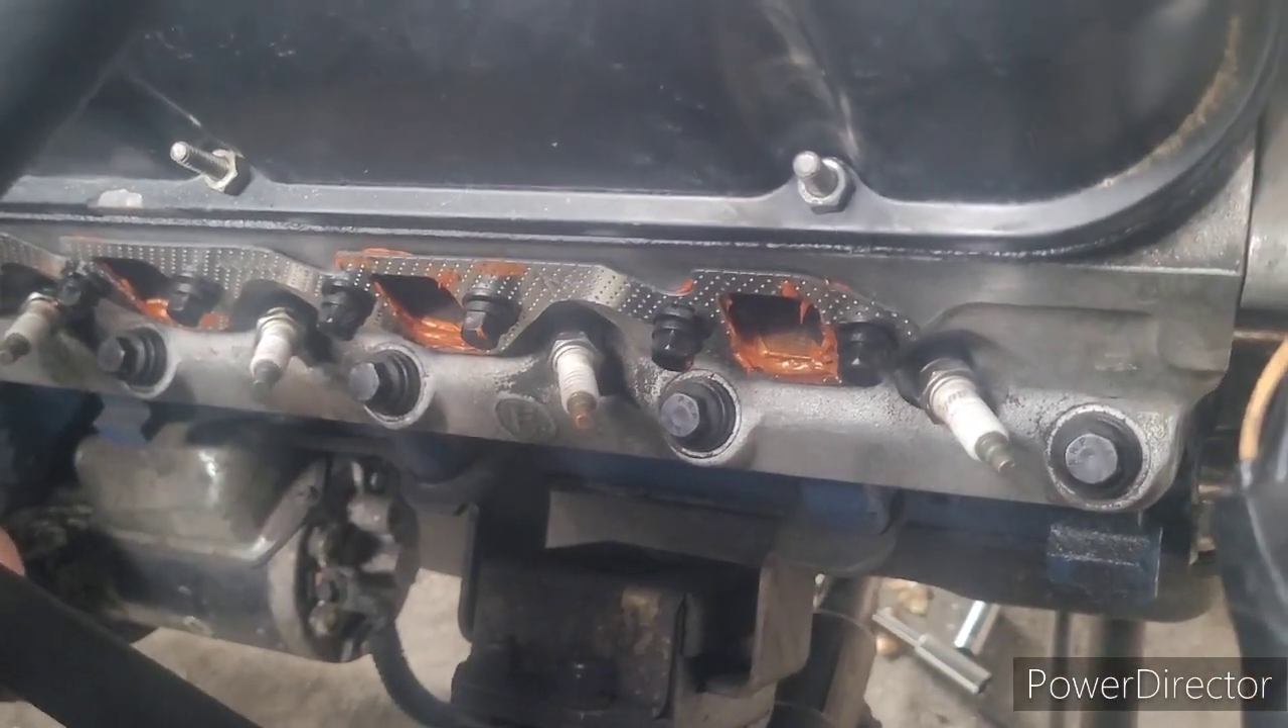Here's our first gasket in place.